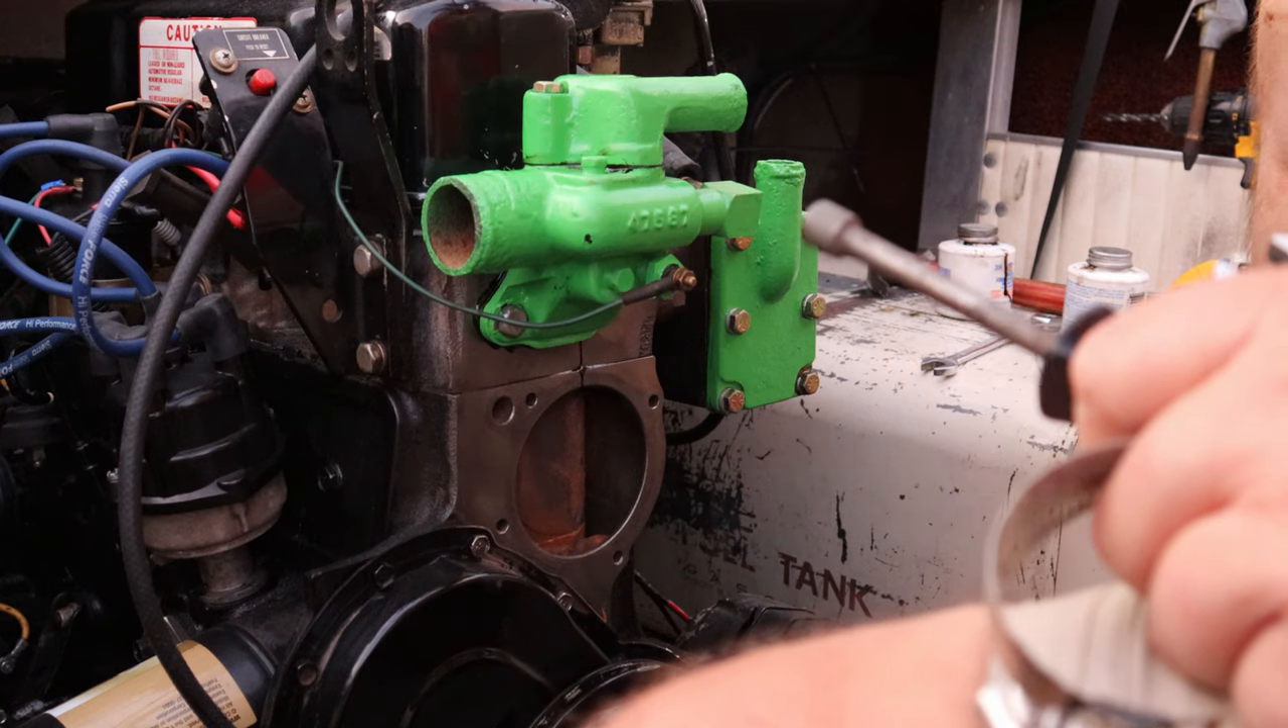All righty now that we got the thermostat housing back on we've got a little thermostat sending wire back on.